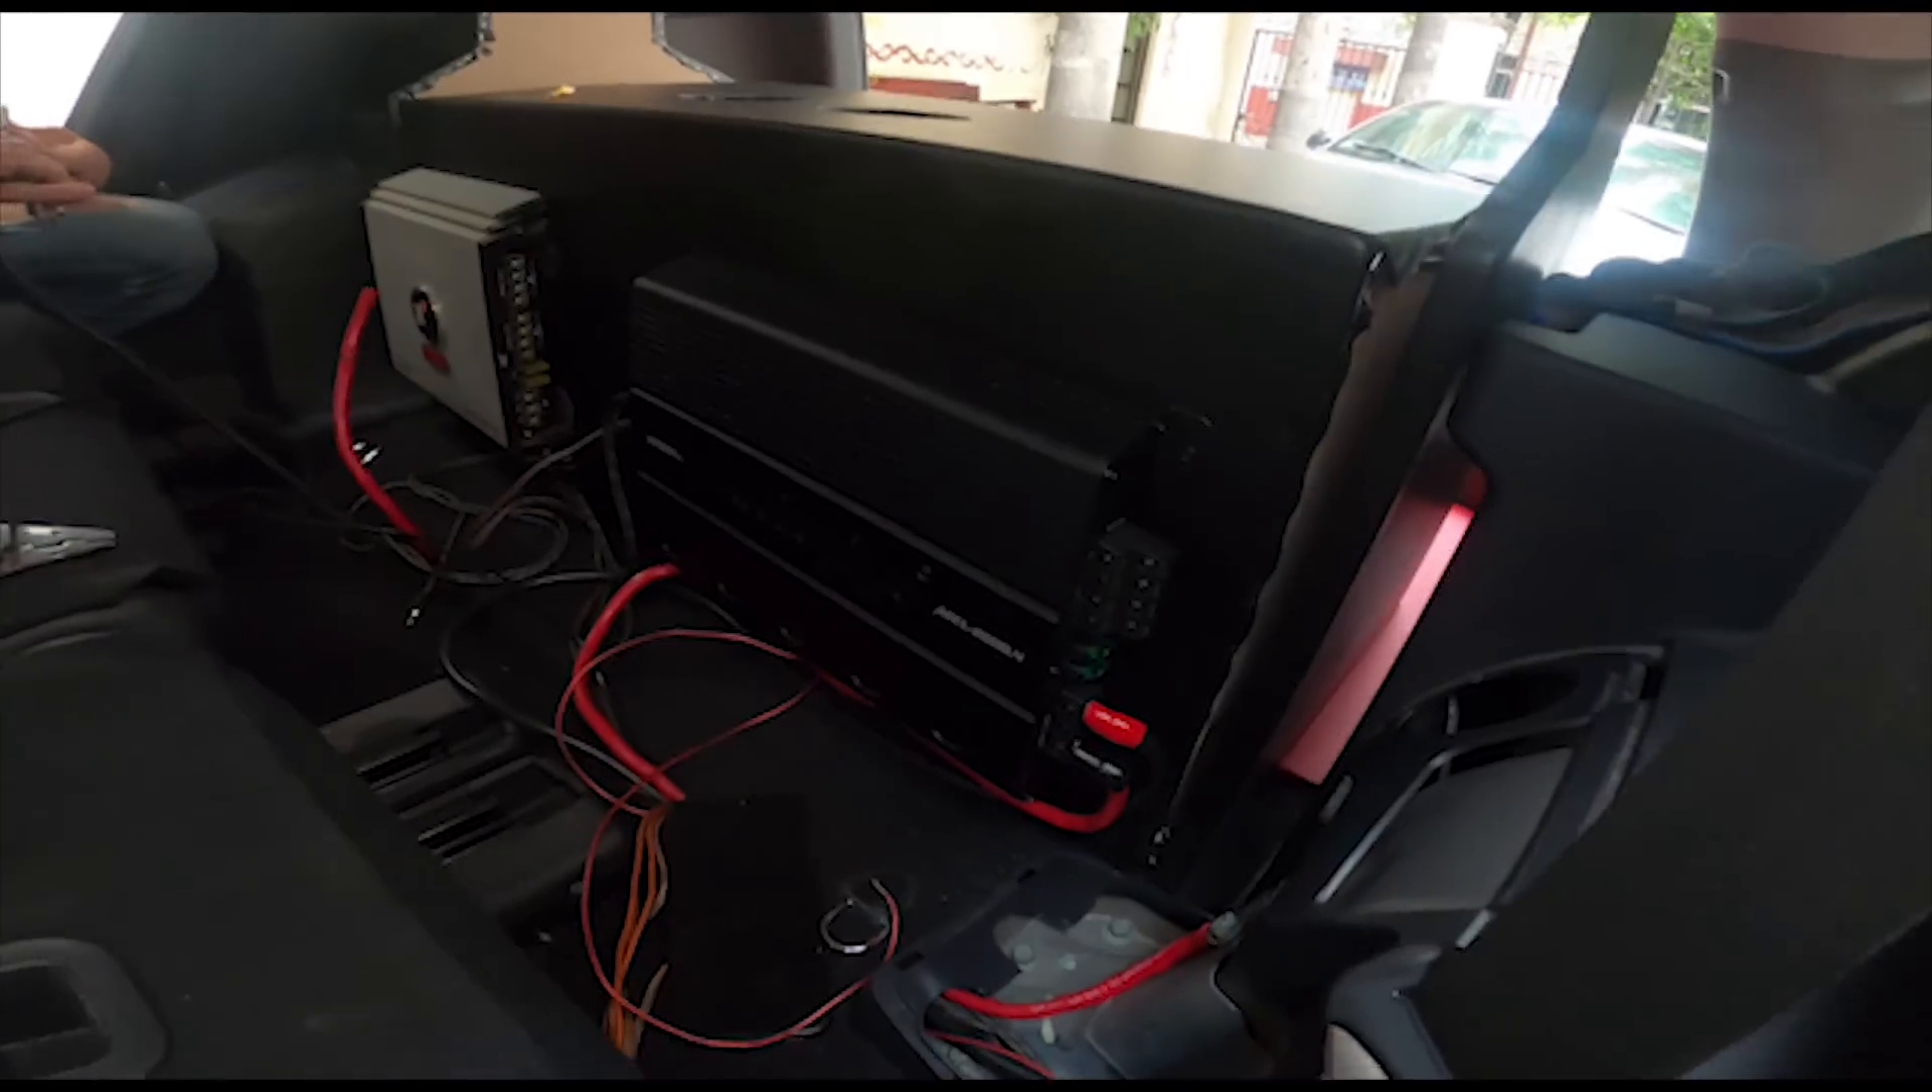Ahí están colocados ya los amplis.